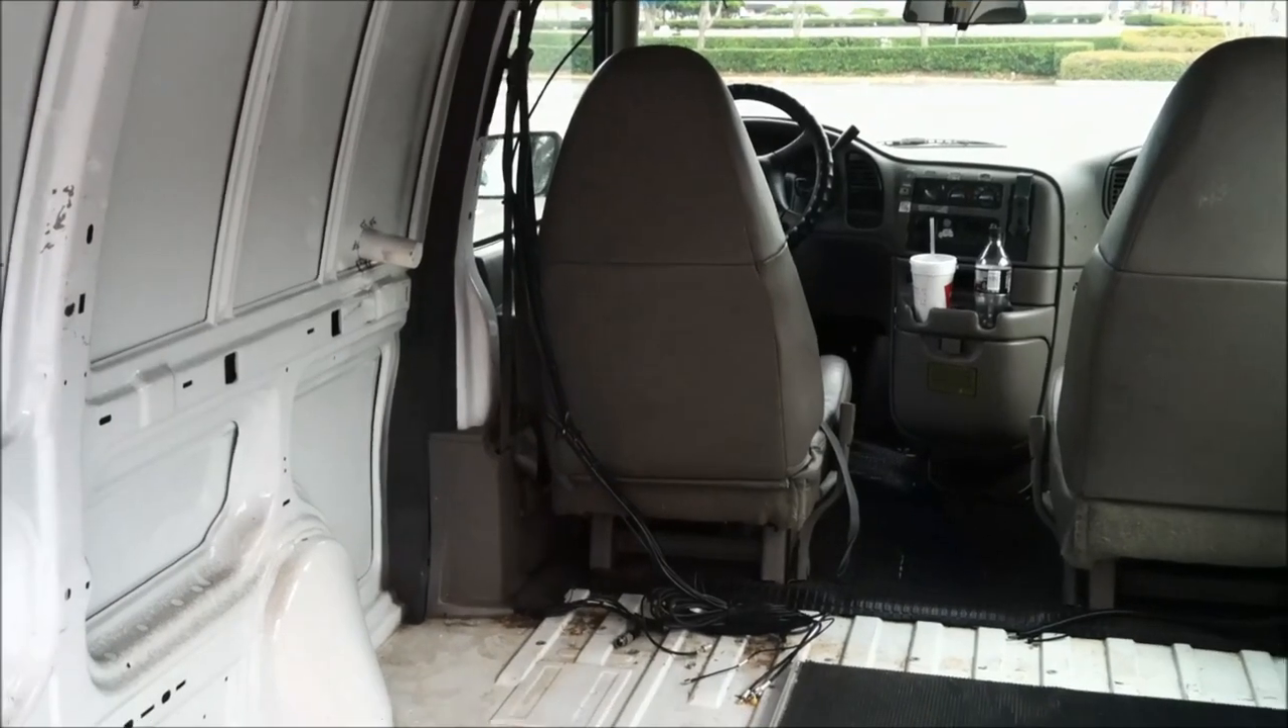I had to use a flashlight to finish up the removal of the partition, but now everything is removed, except for a whole bunch of cabling that I've got to figure out what that's all about.